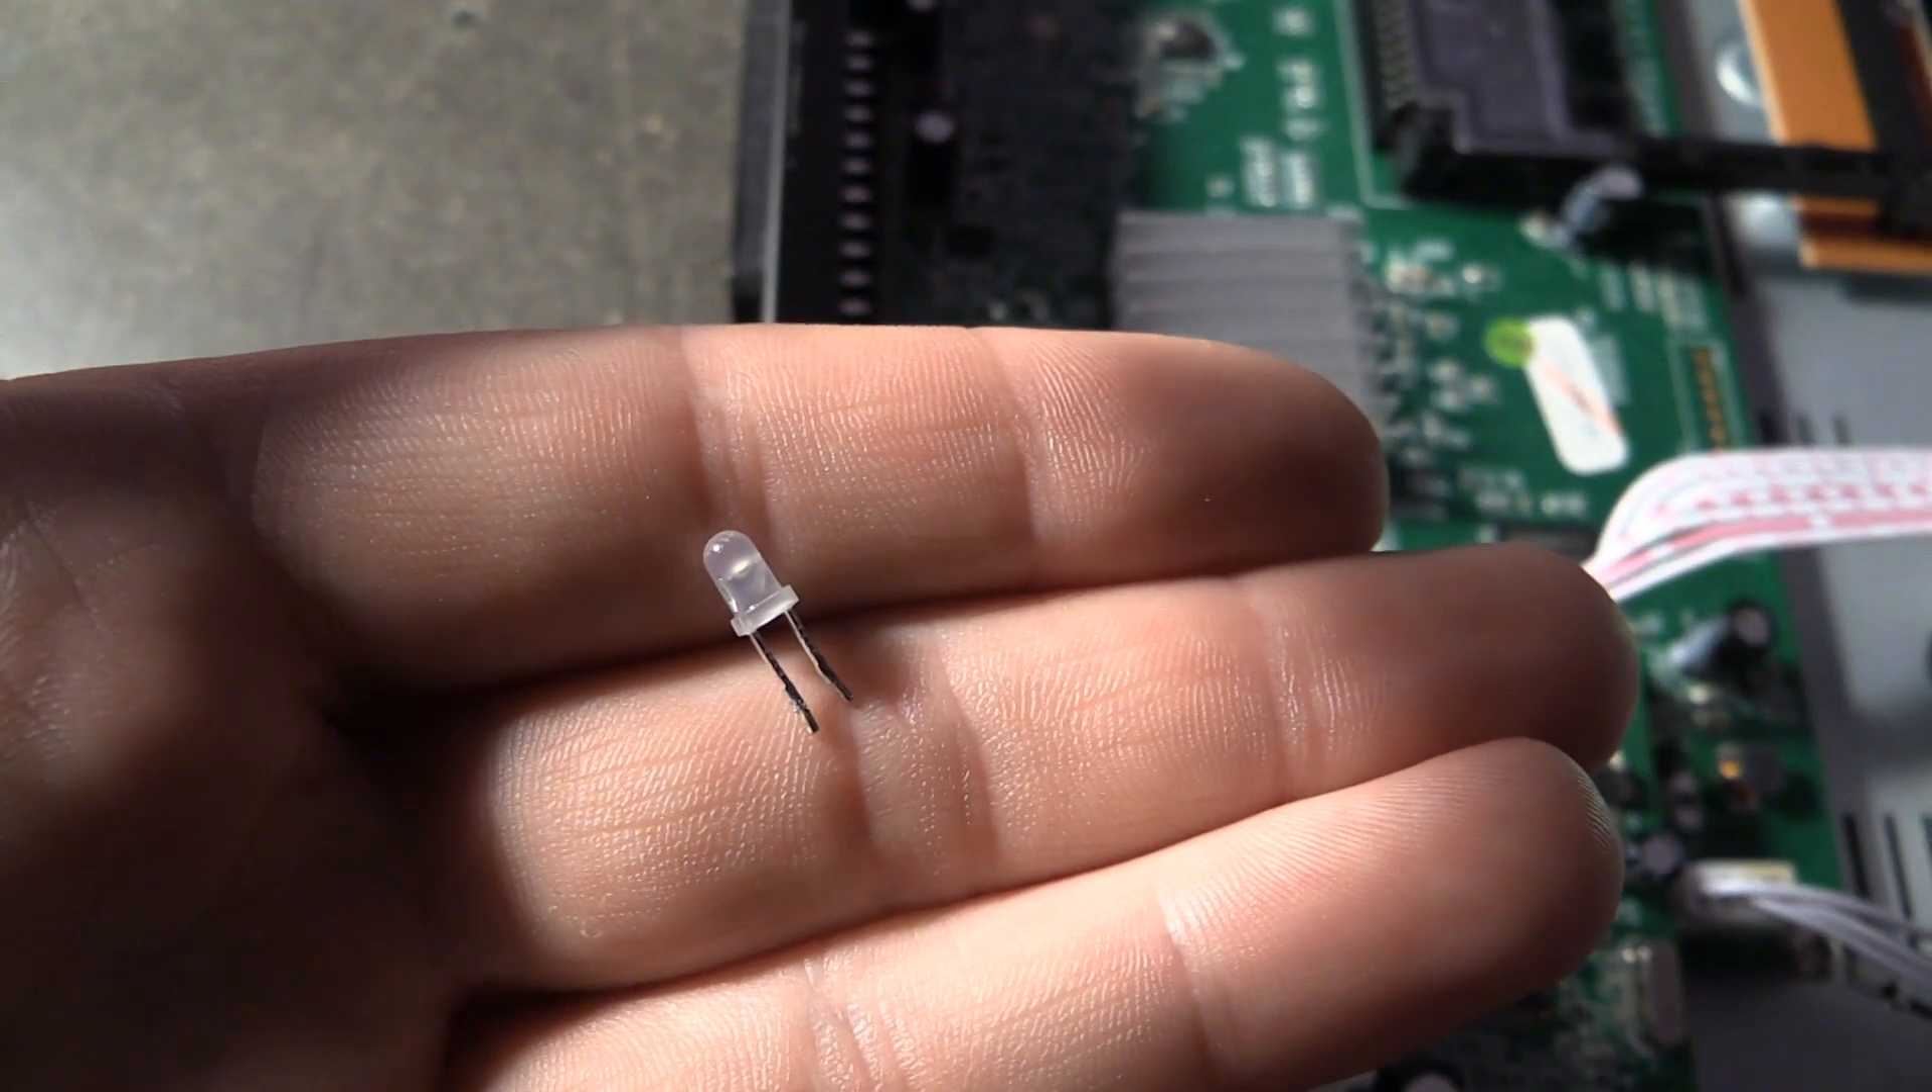First problem's been solved. The LED is out.